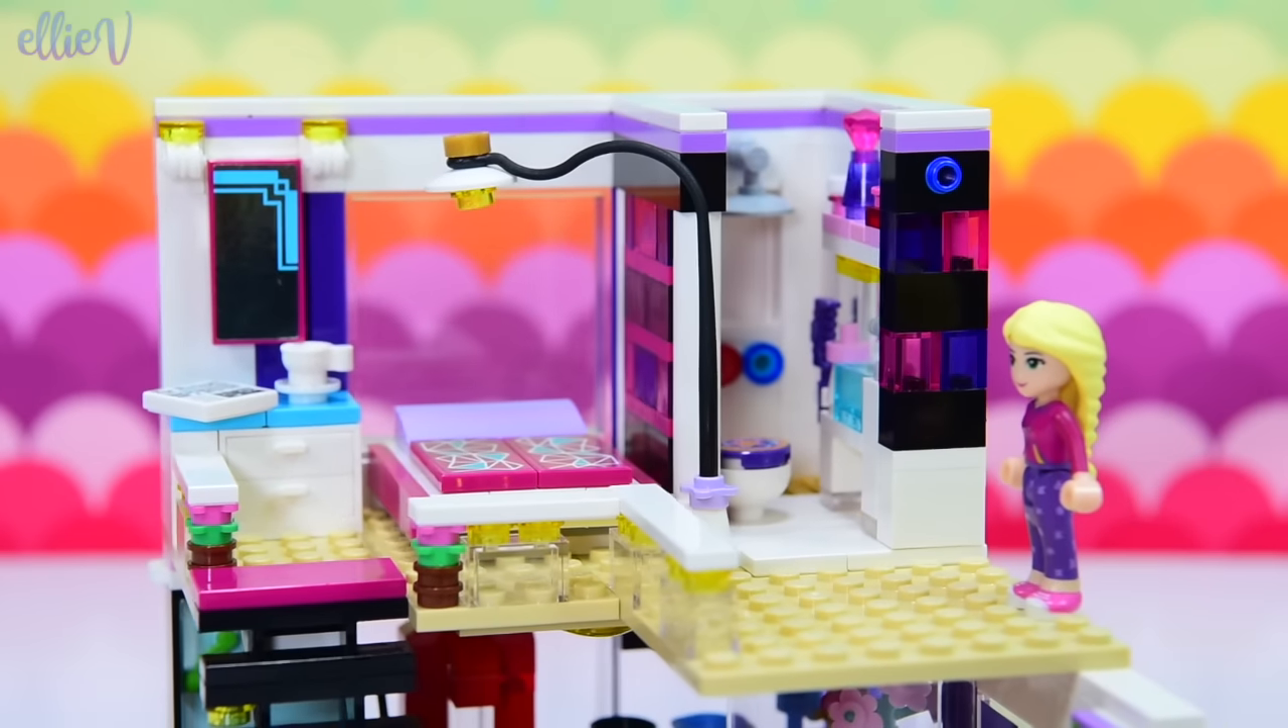There we go the top part of the walls are done.